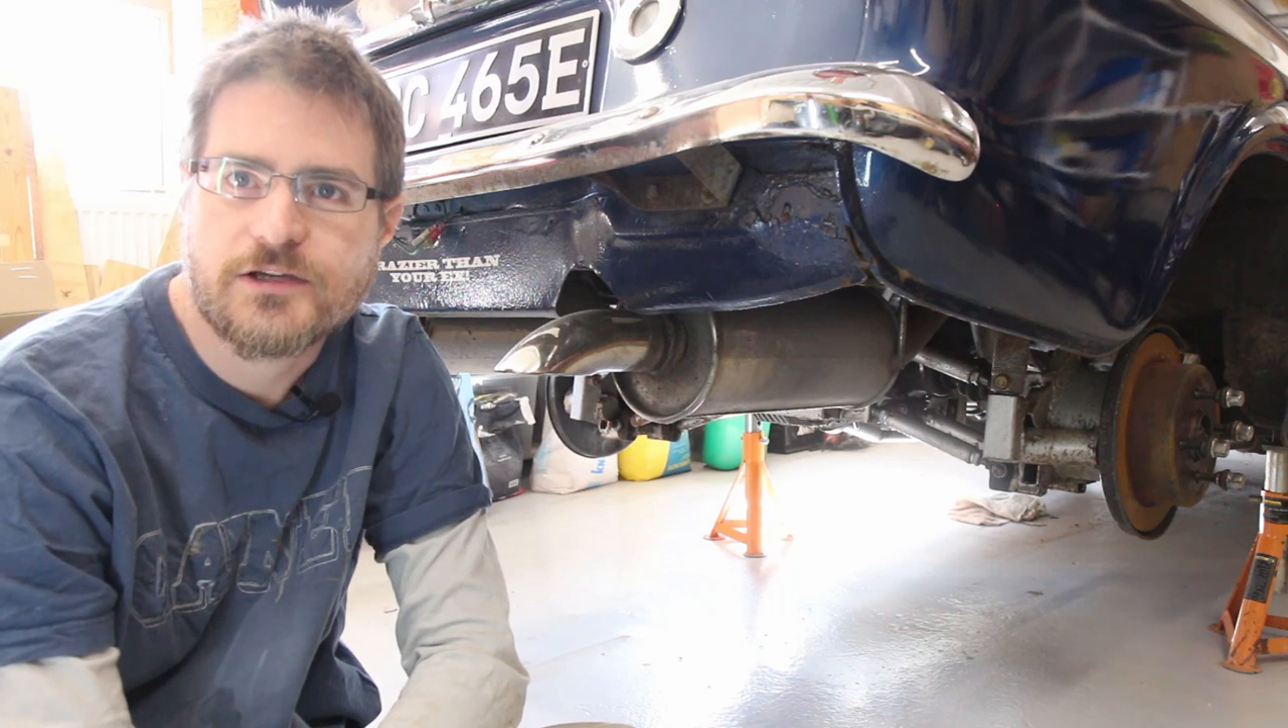Now we're safely up in the air and the wheels are off.